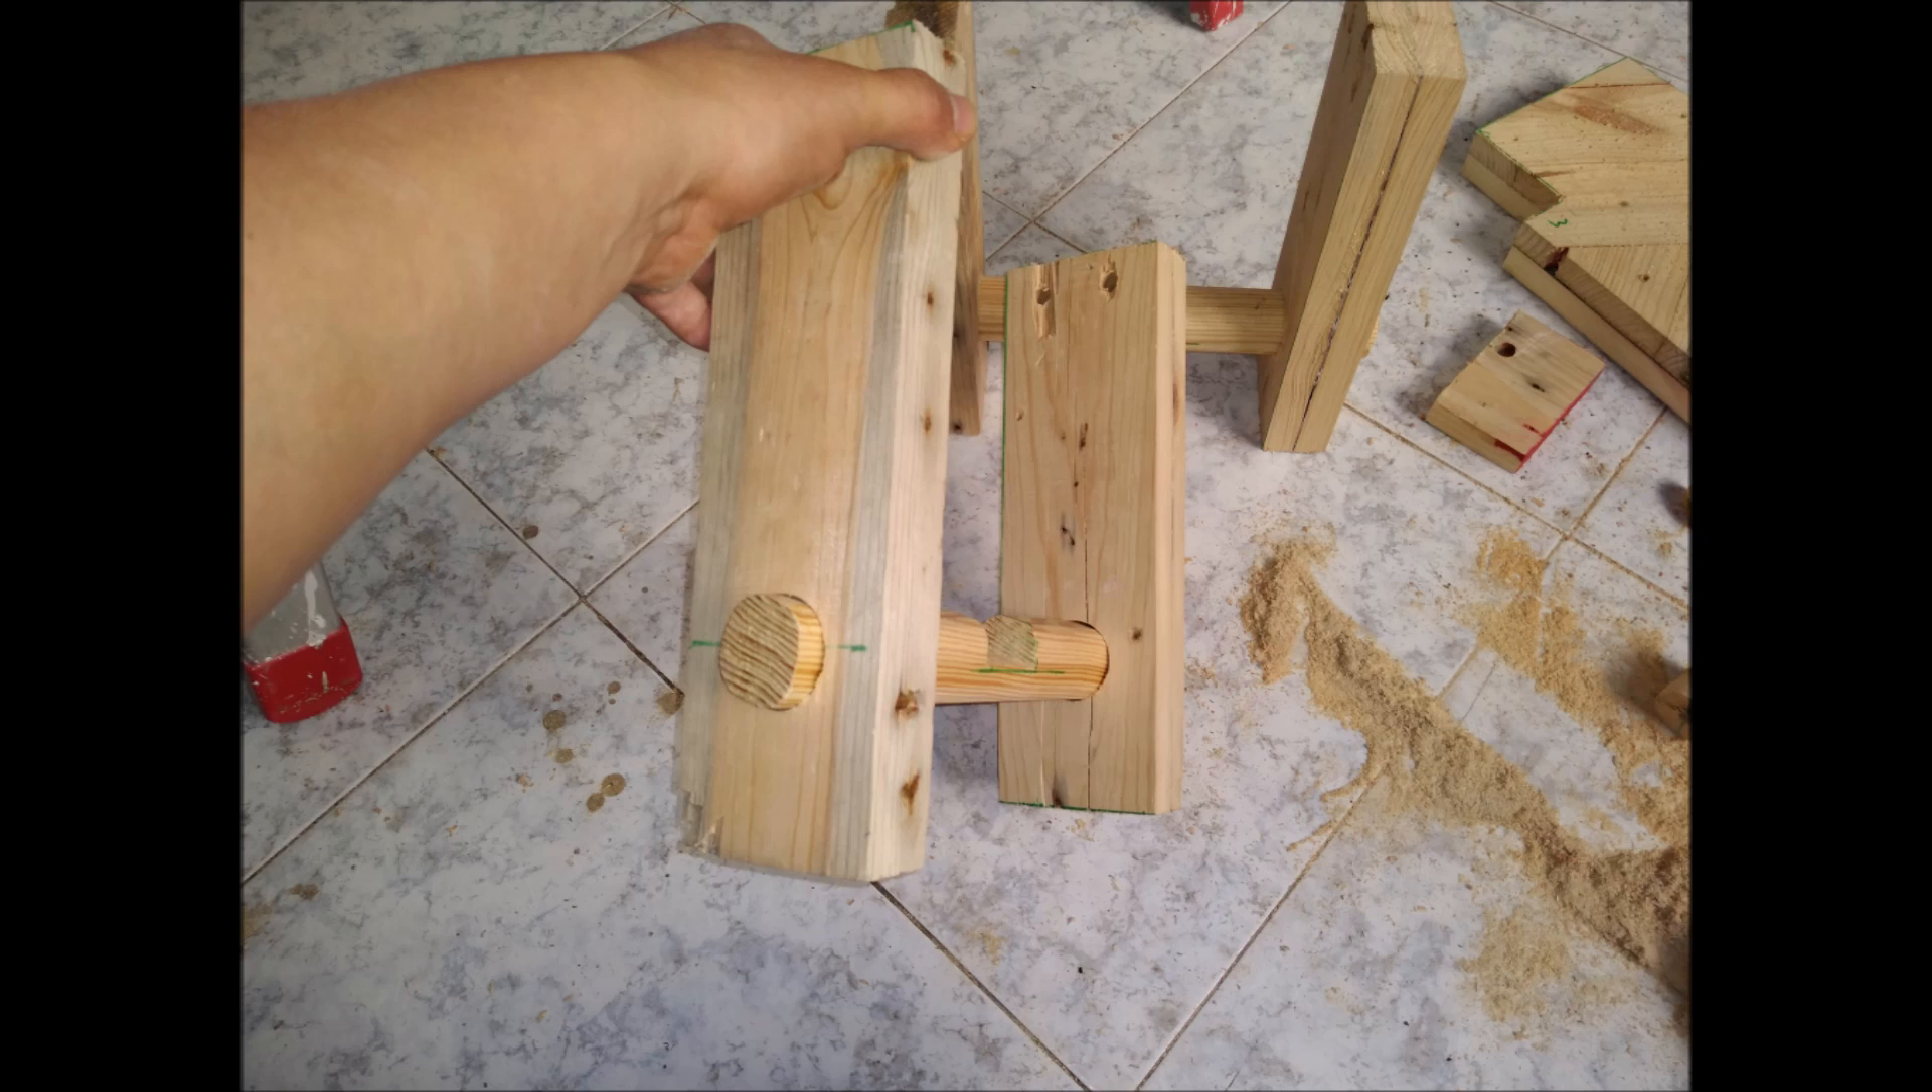En esta ocasión ya tenemos las maderas circulares traspasando las patas.